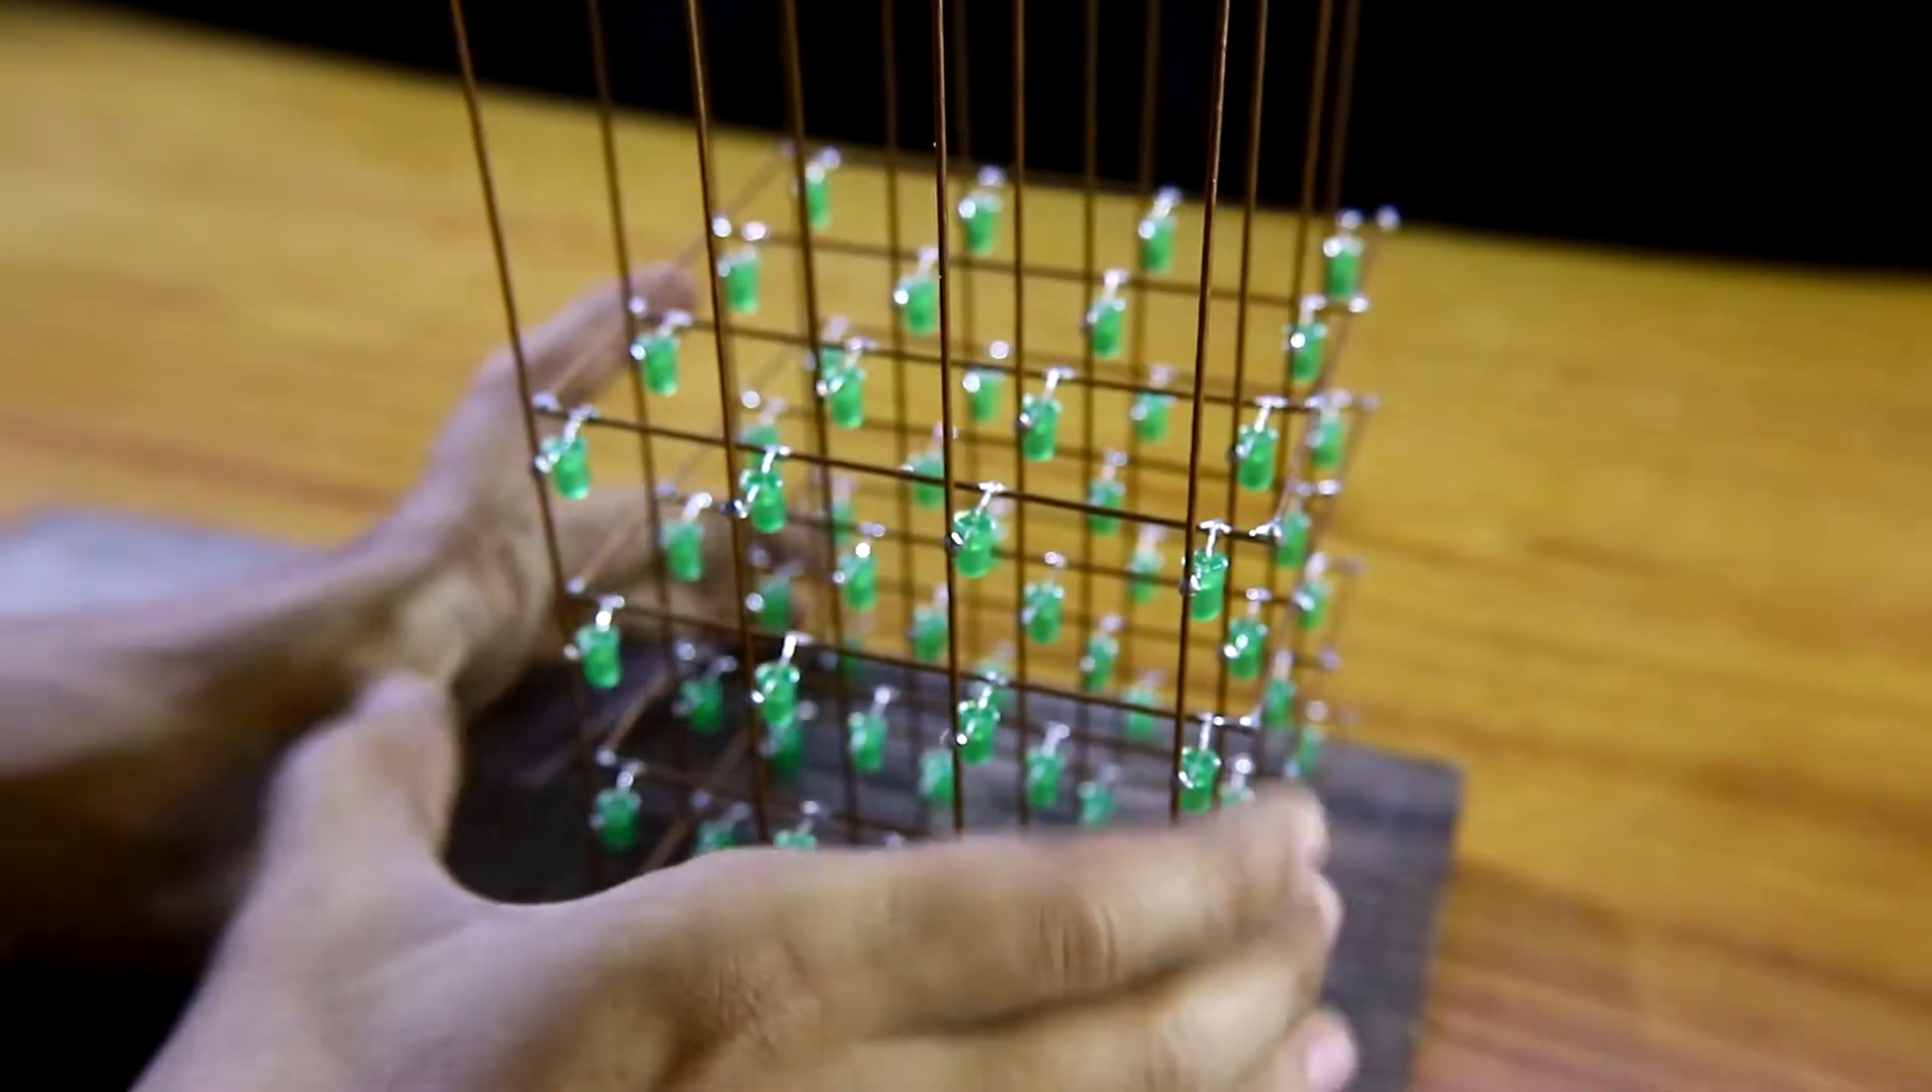So like this i have soldered all these four layers.